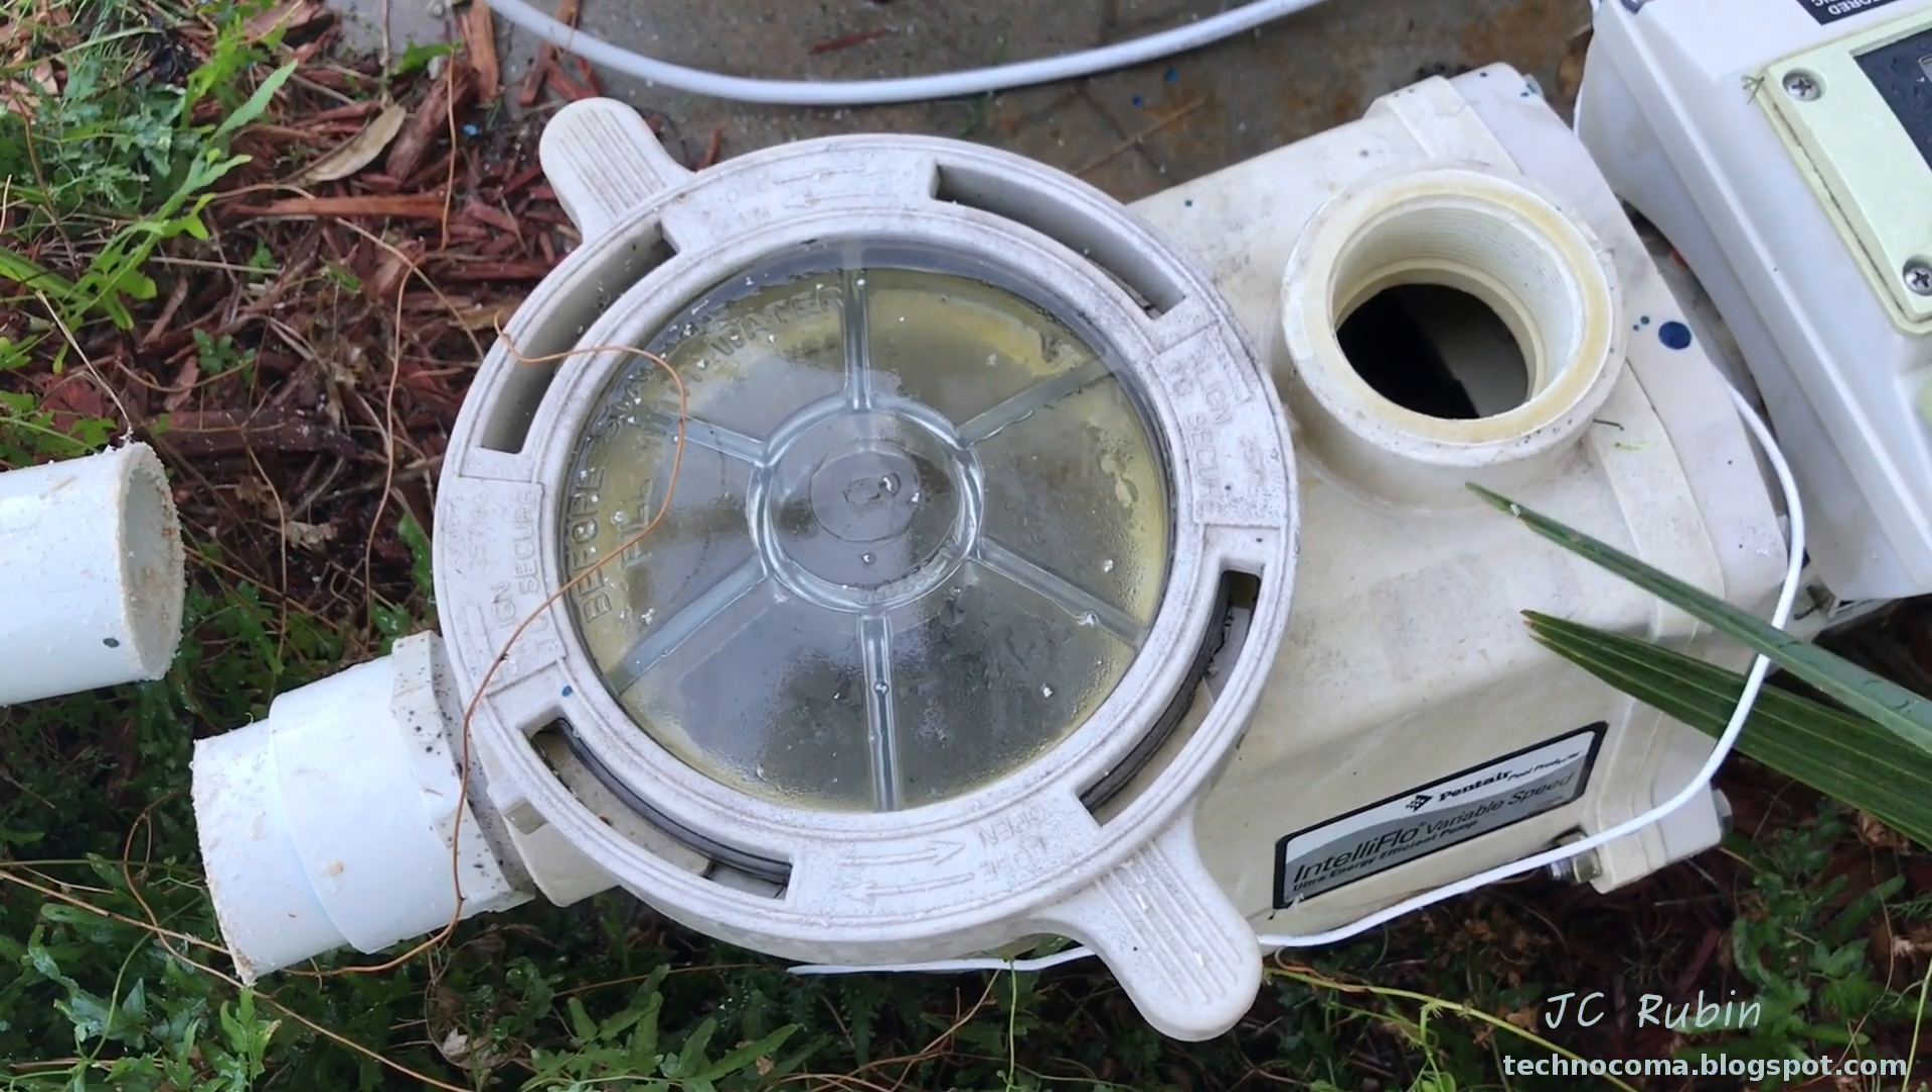Now I've got the pump fully separated from everything else.